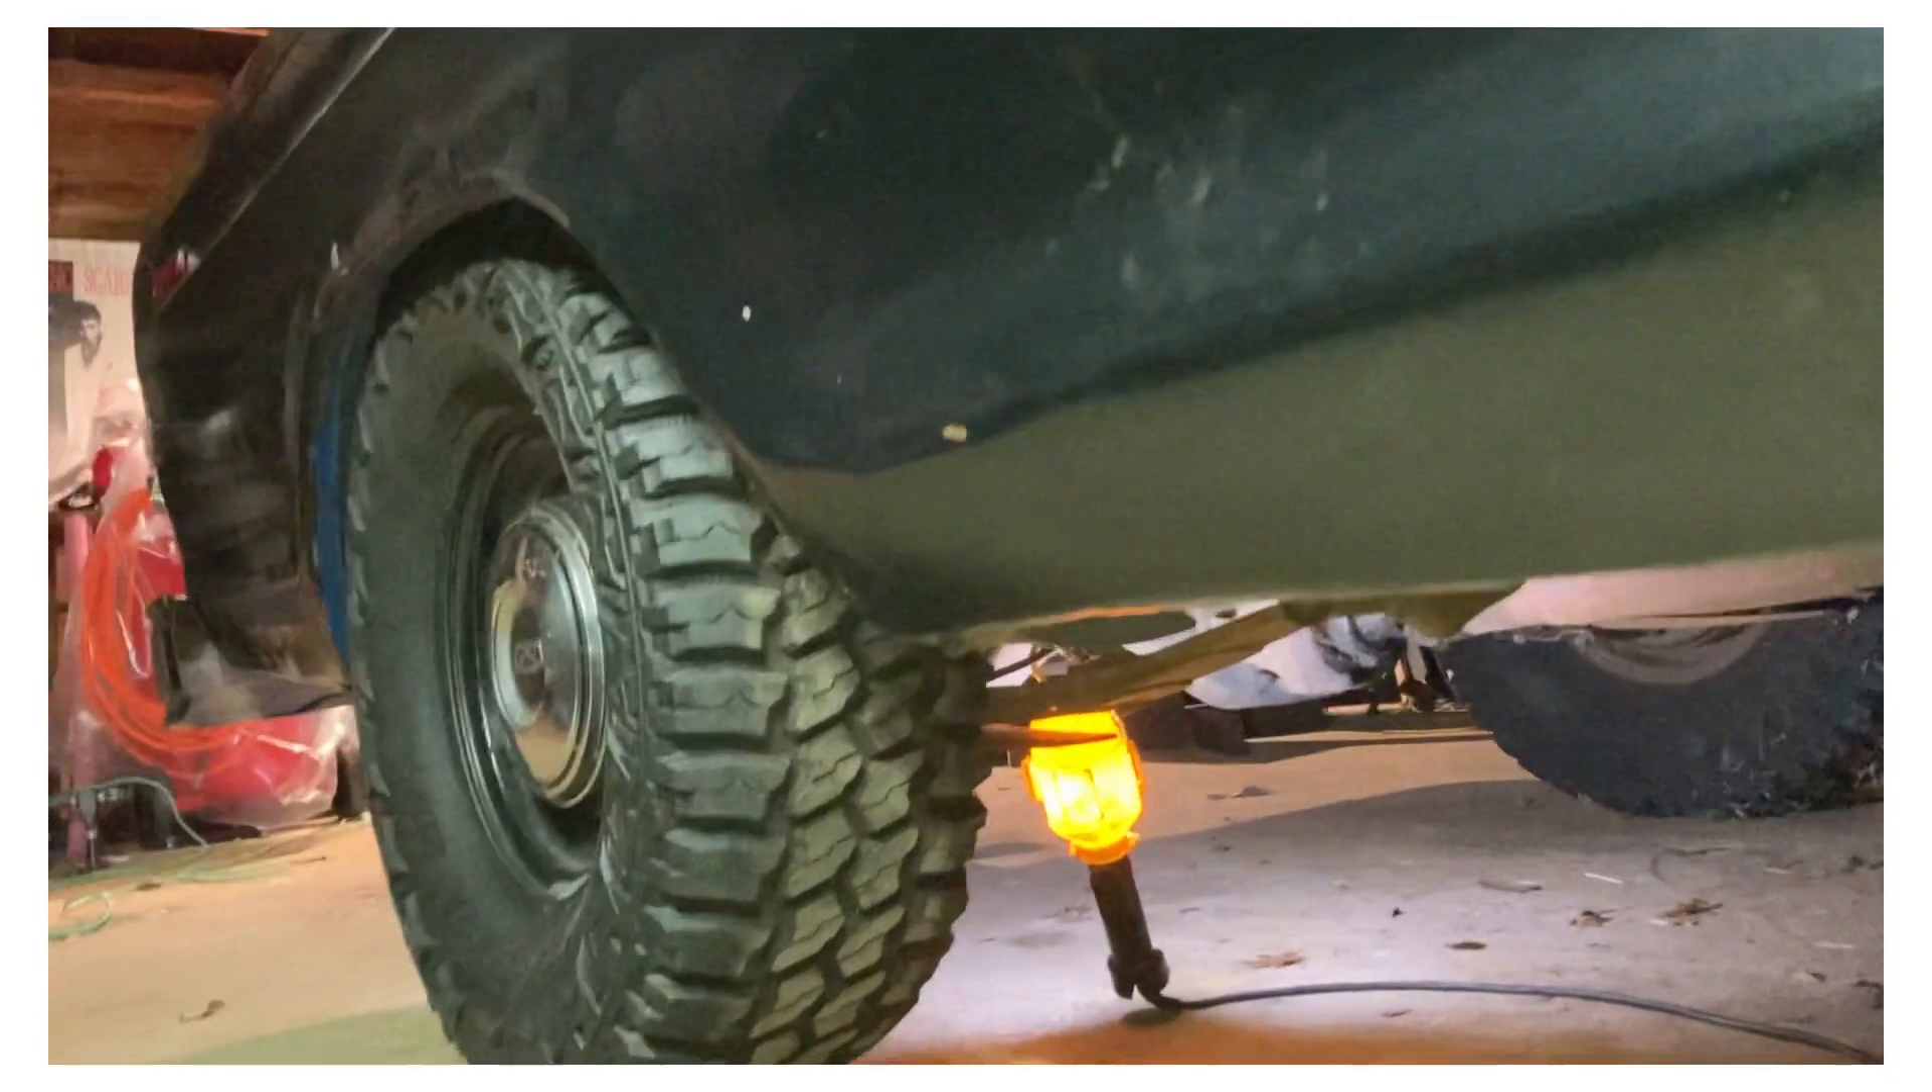Tires are back on.